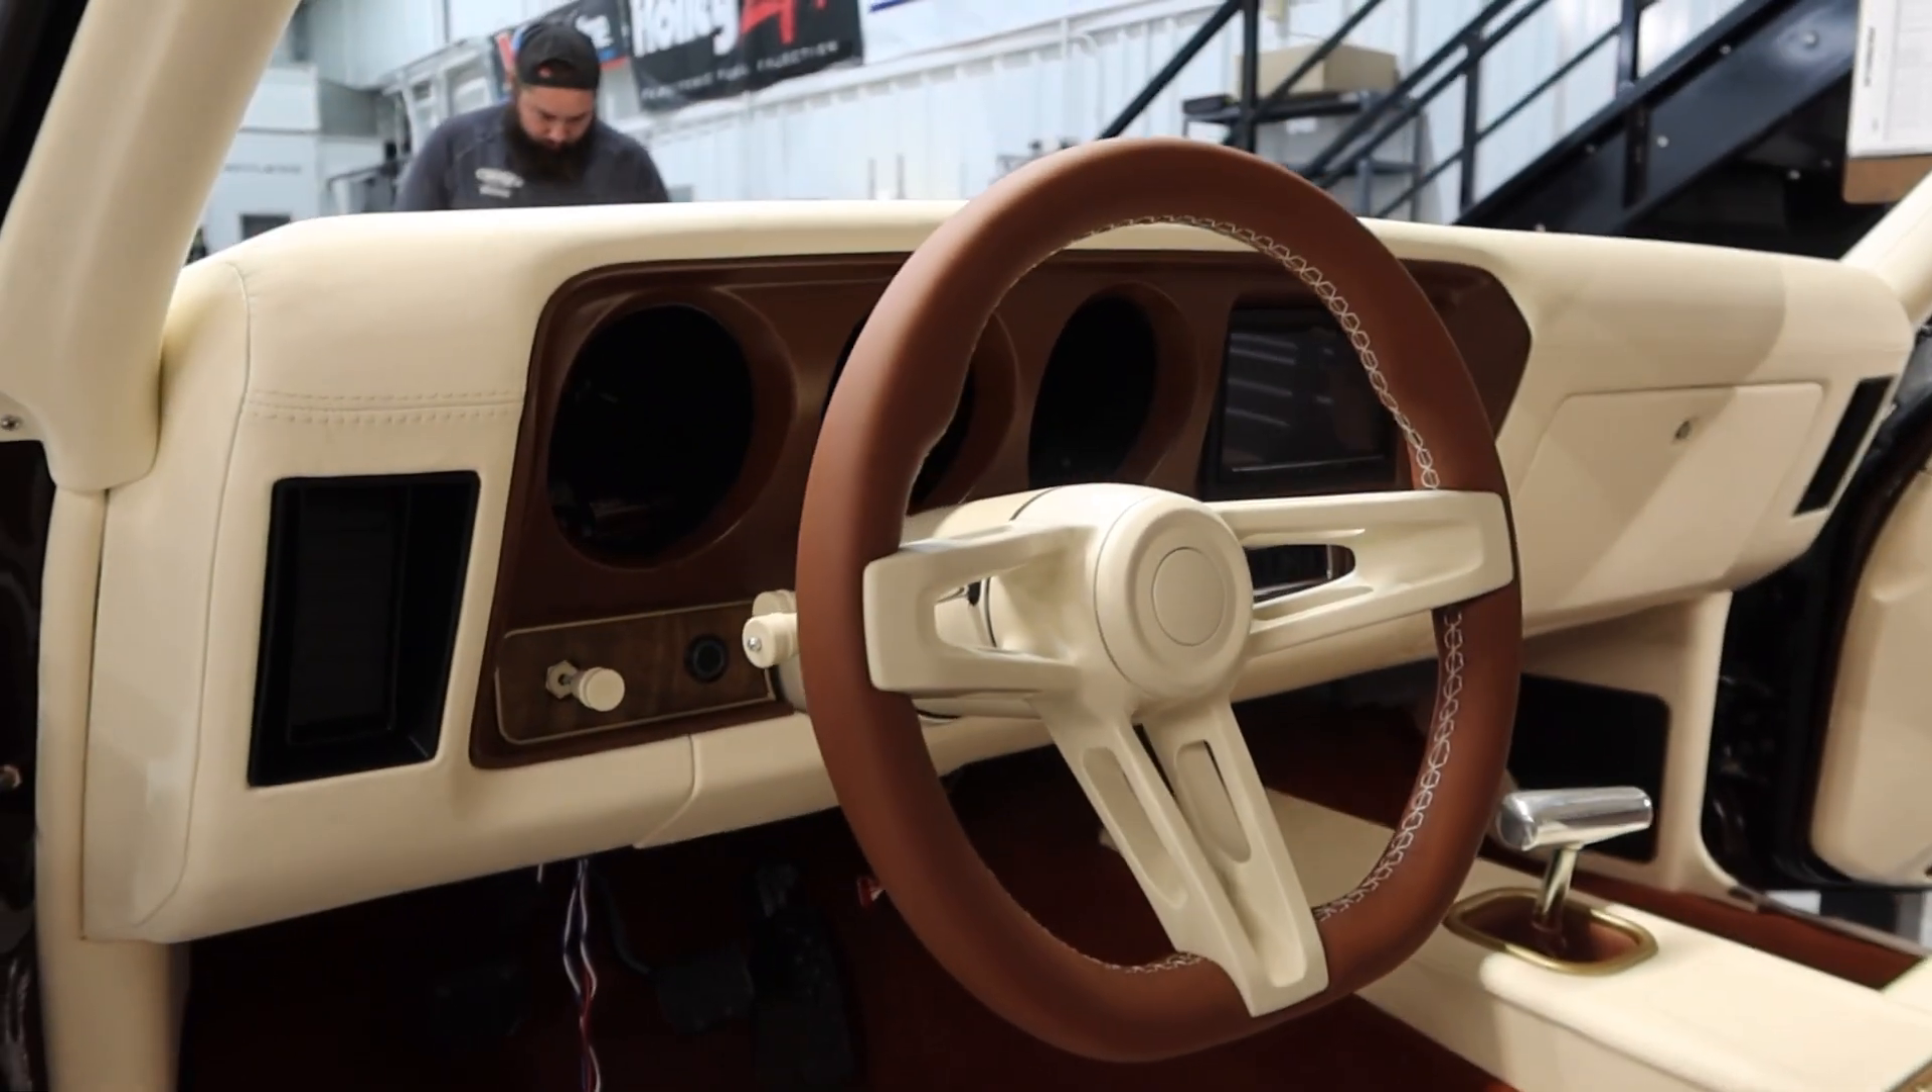So inside the car, there are a few things that we still have to finish up. One of which we have to get our classic instrument gauges installed into the dashboard.